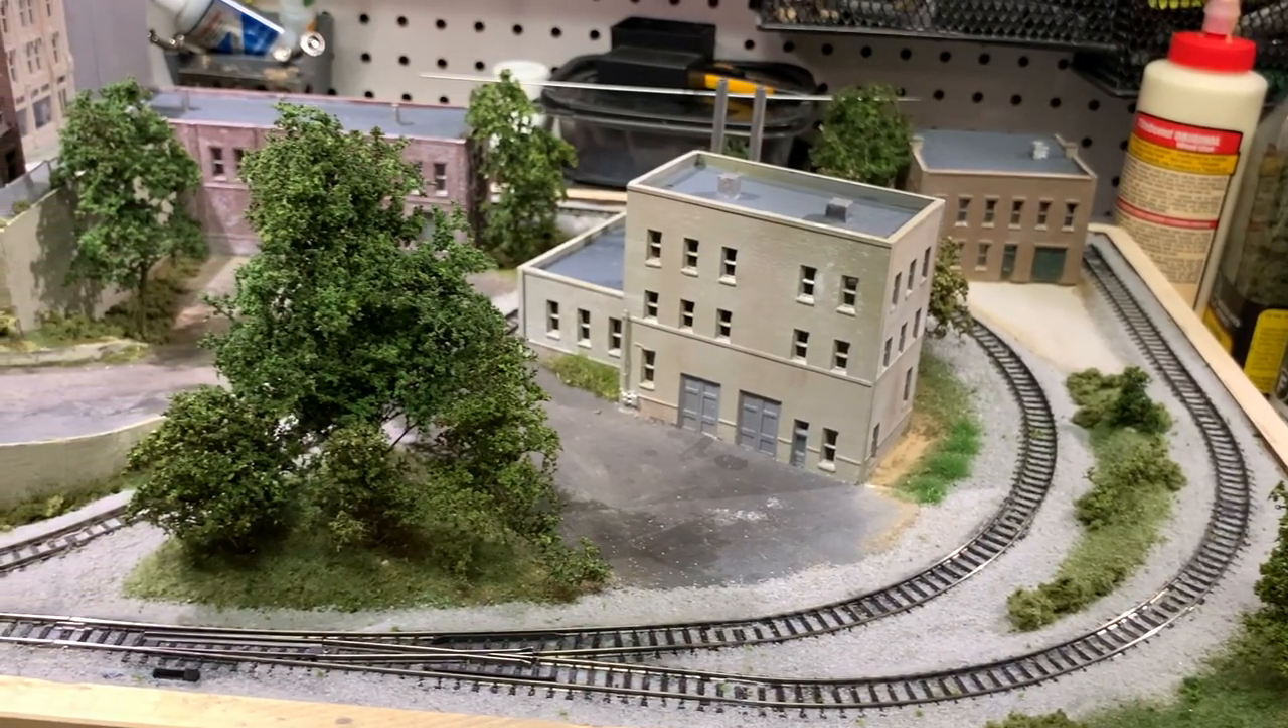And you can see here the final product, what these trees look like once they were in place on the layout.